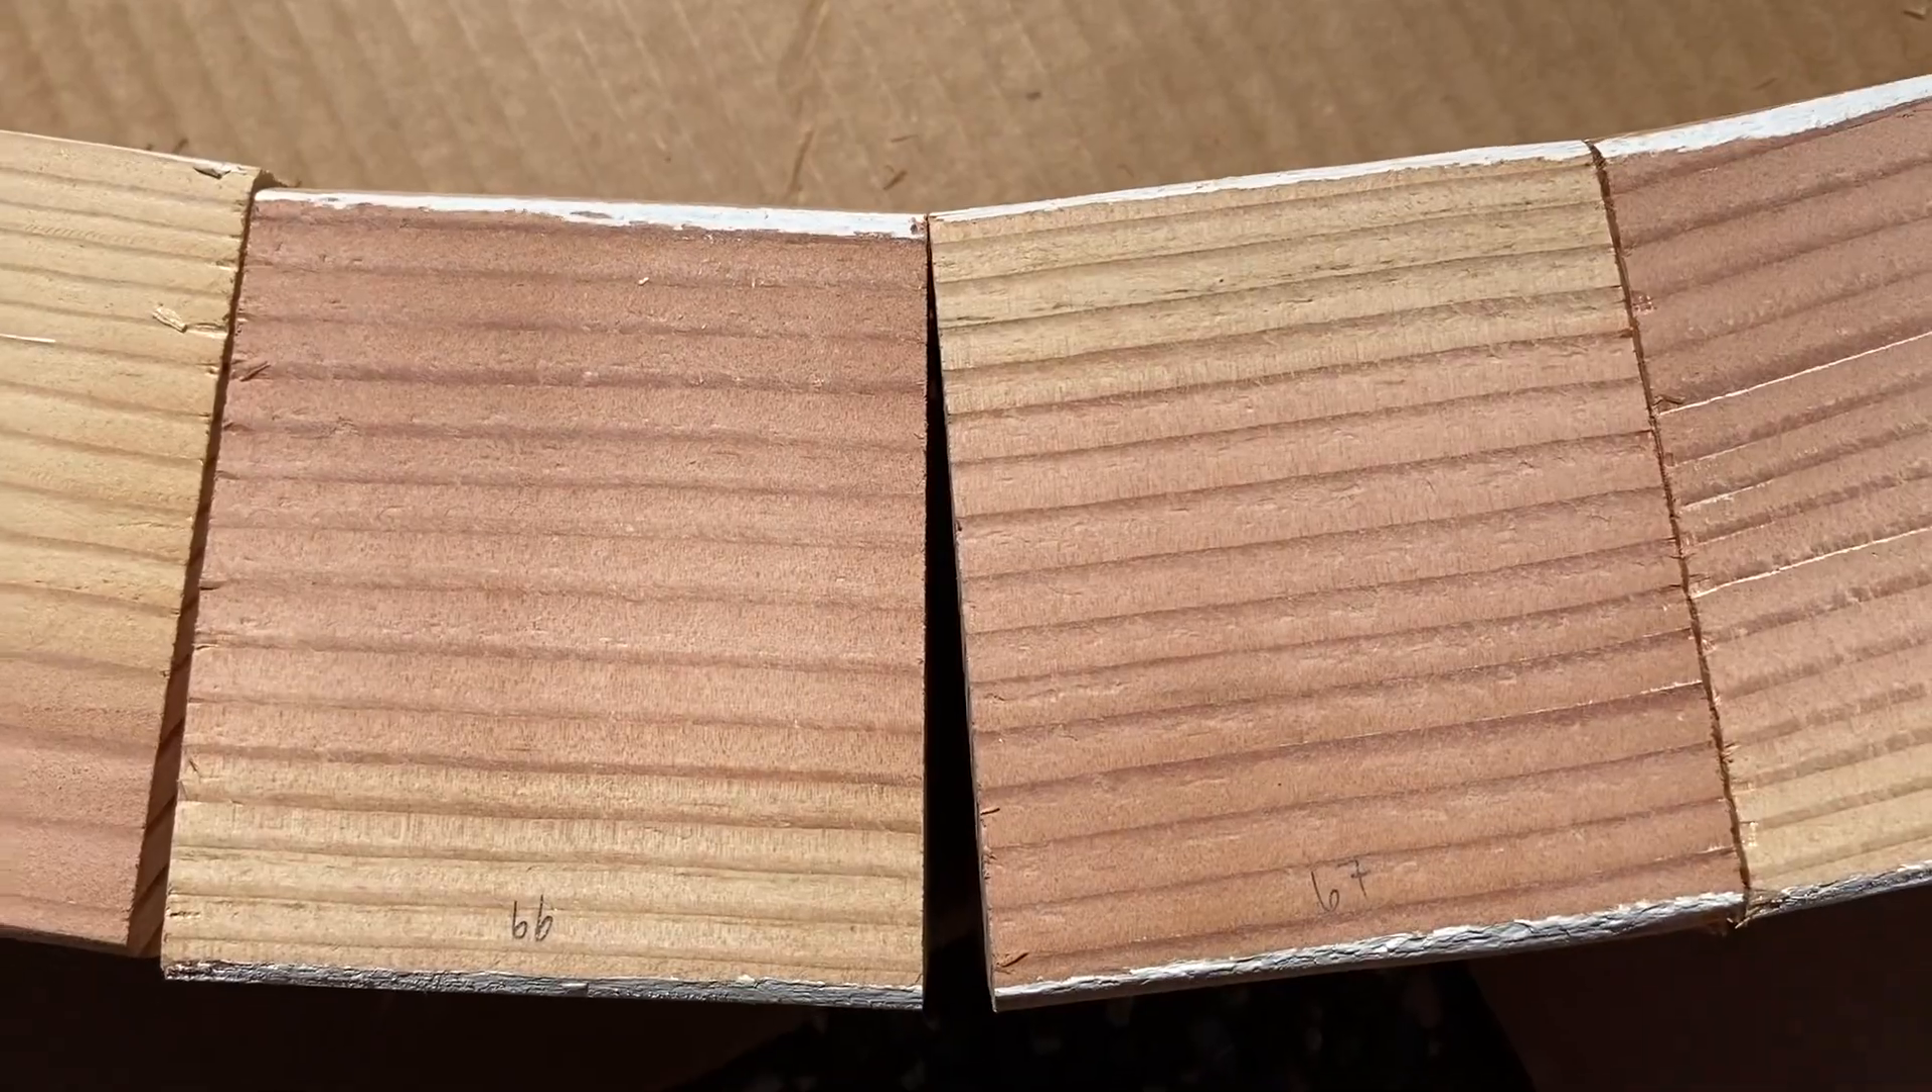Here's how it looked like after I put it together which I was much more satisfied with although not perfect there were still some gaps in between.